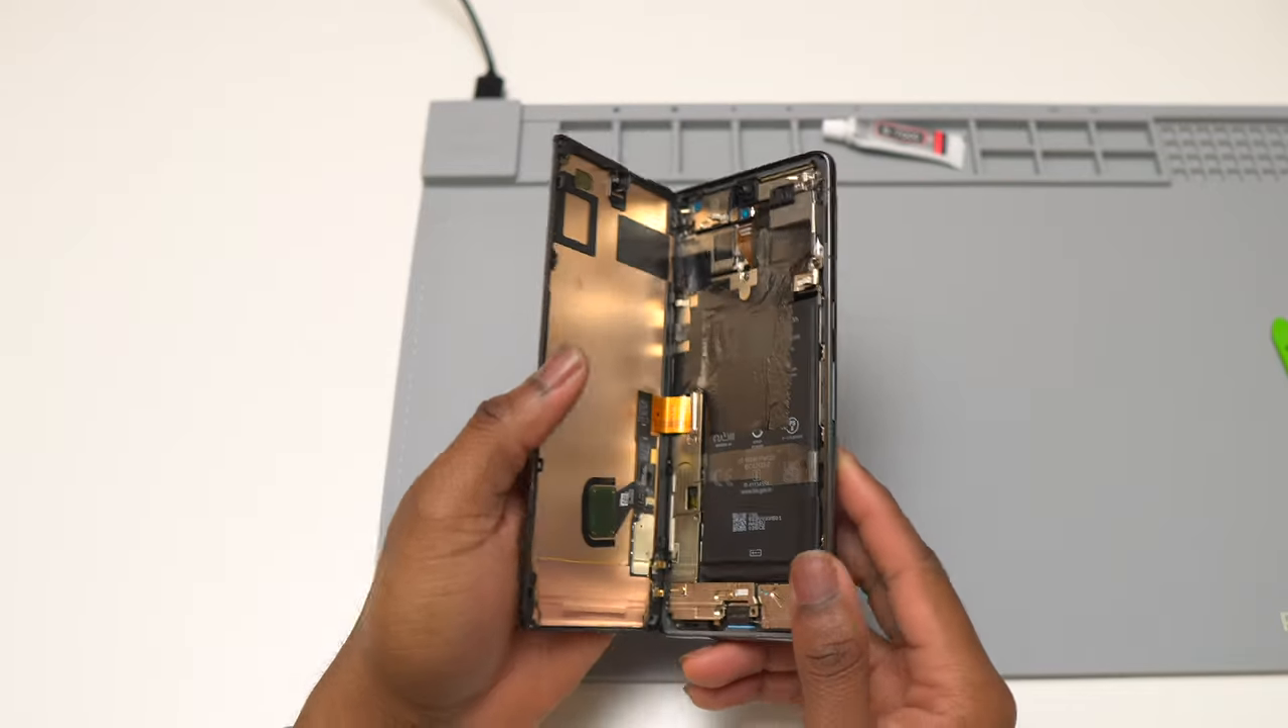The device is completely open now you can see the flex cable of the screen.